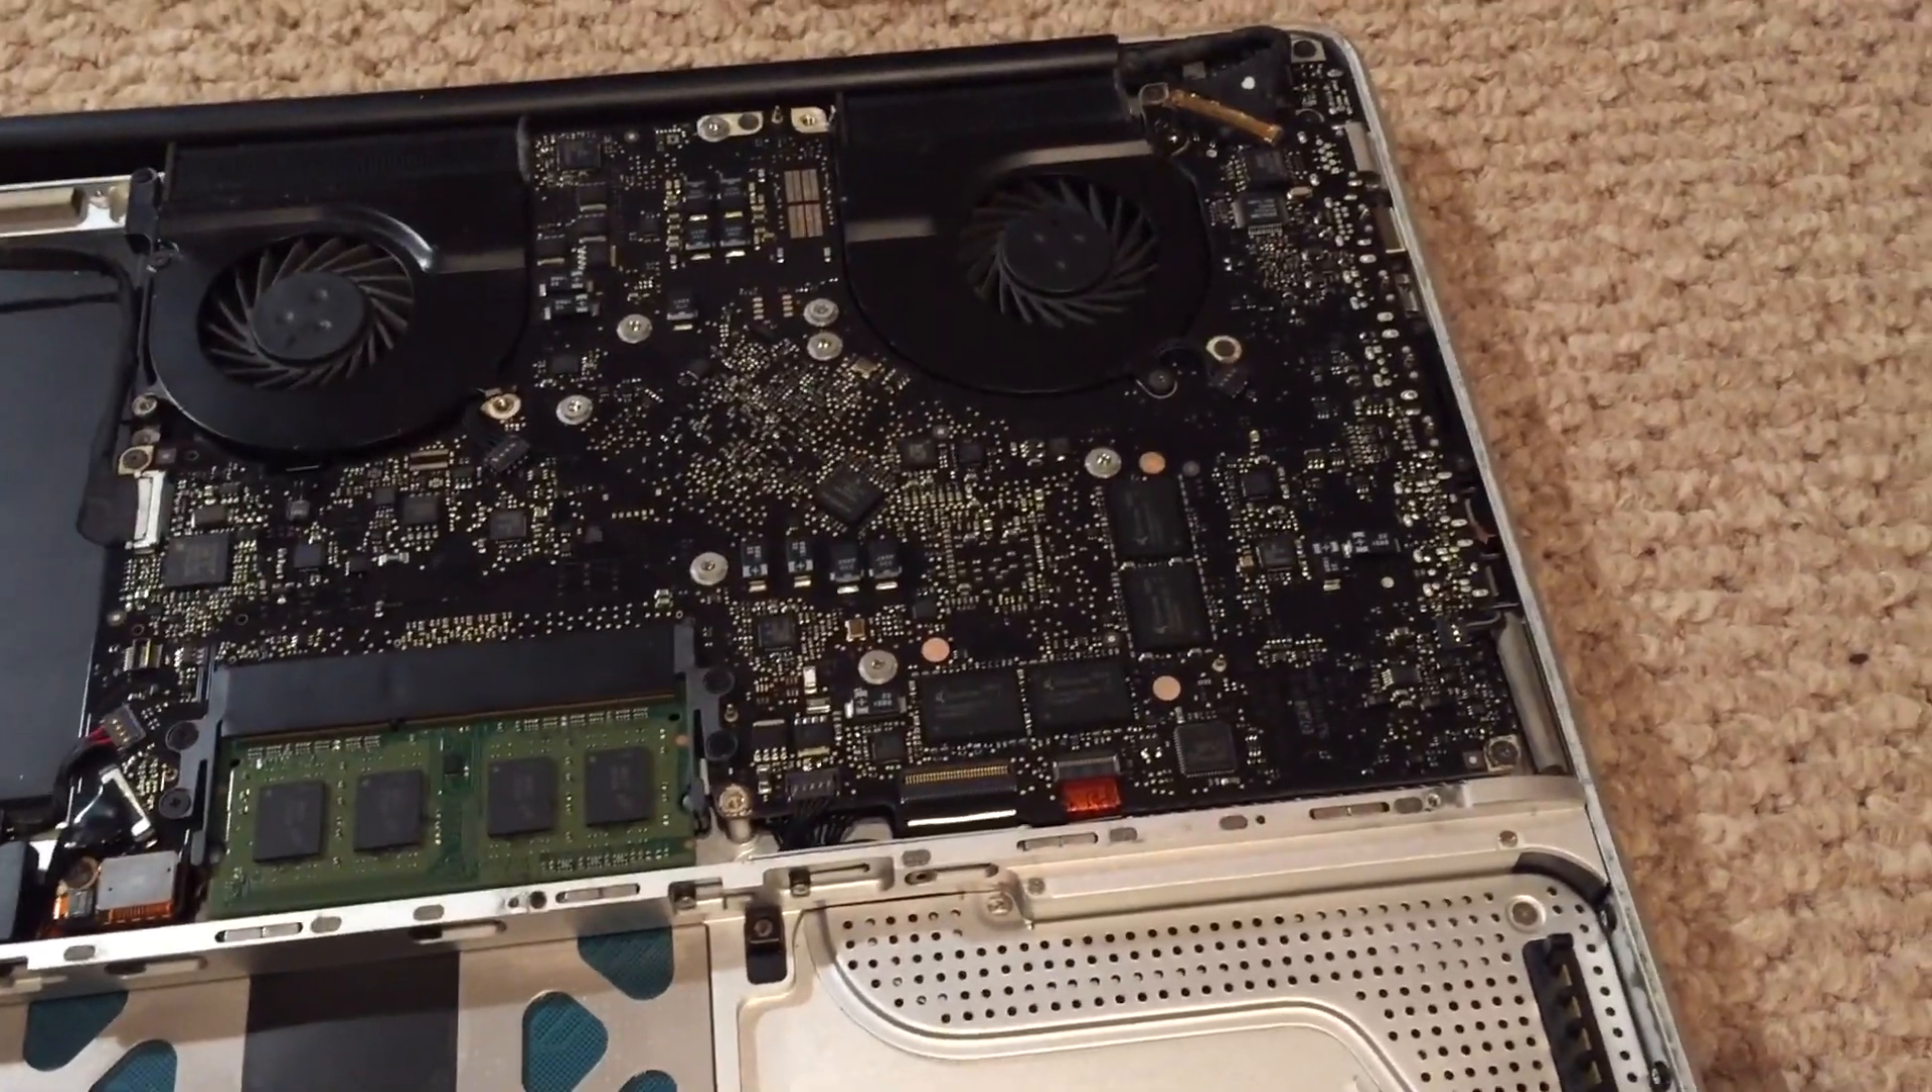So as you can see here, I've gotten the board installed in the chassis.